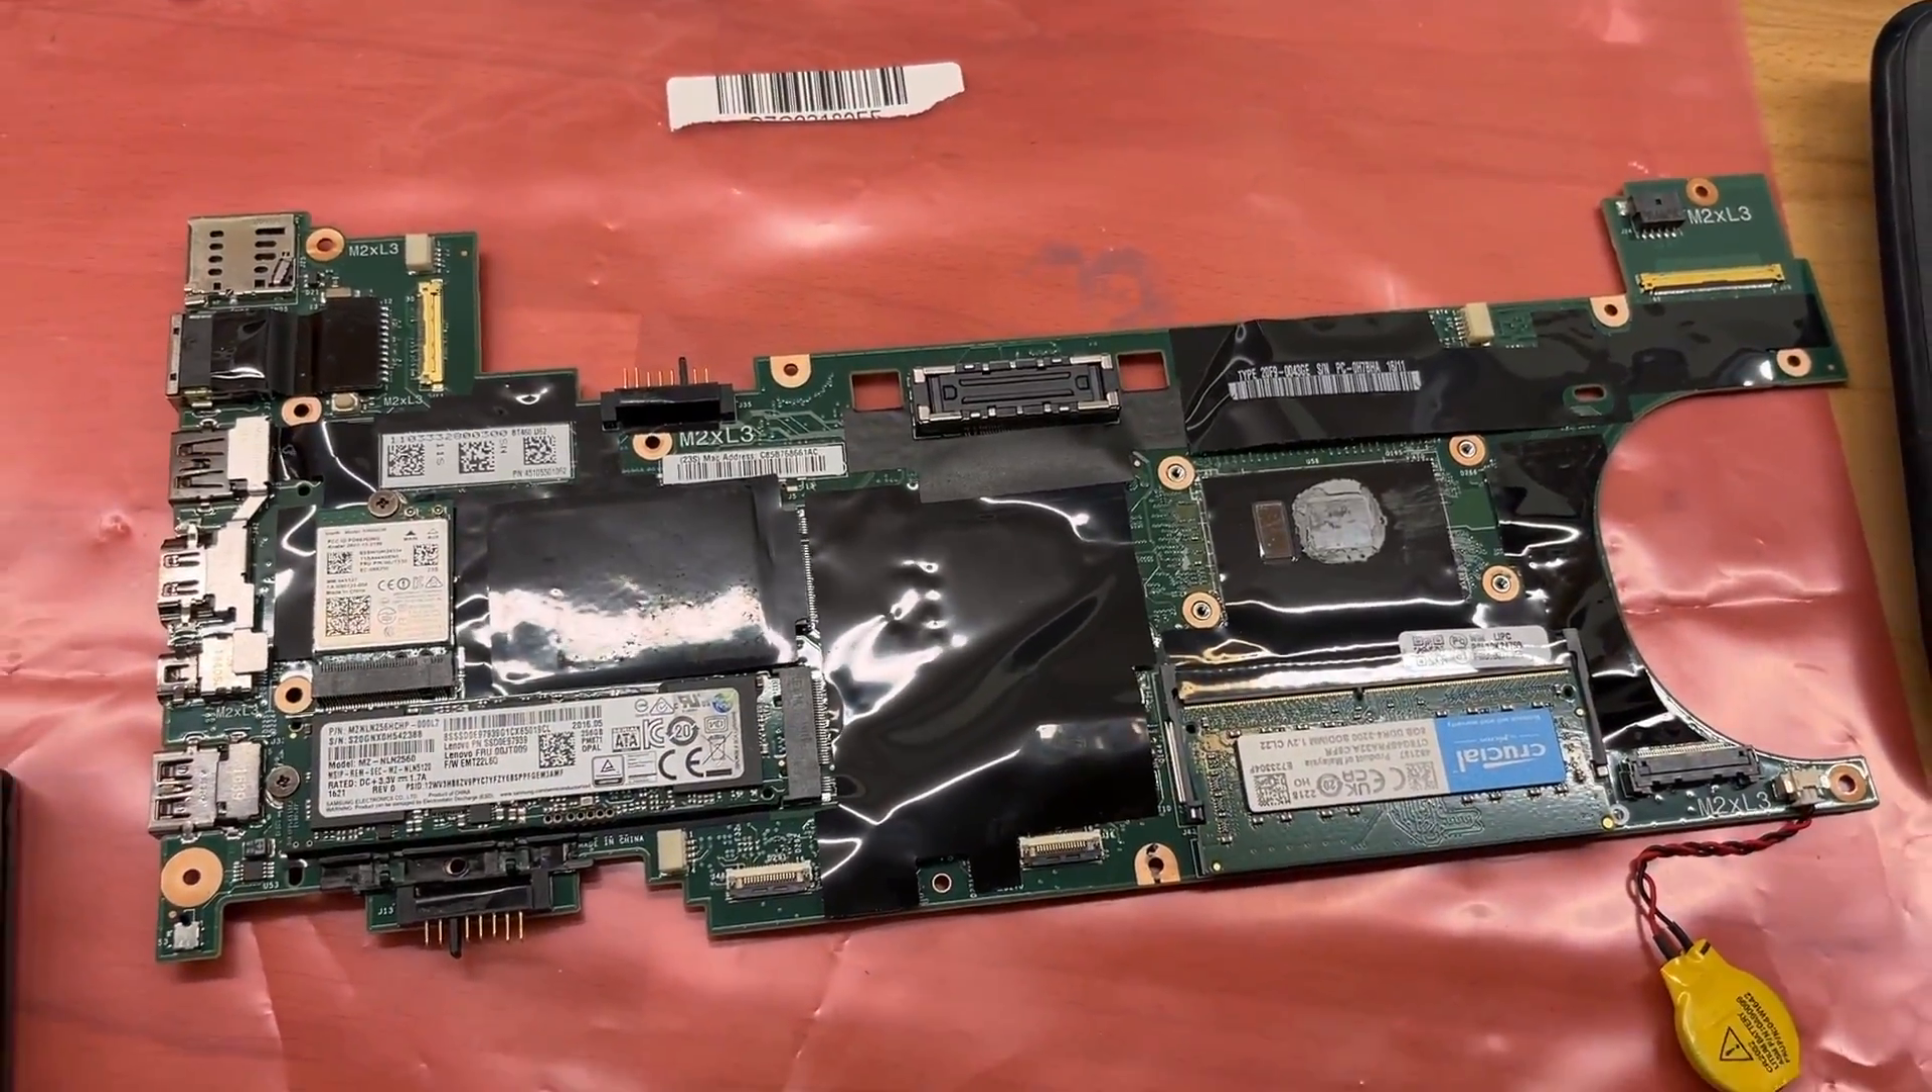So far, what I did, I put all the components that are removable on the new board. So RAM, SSD, and wireless card.